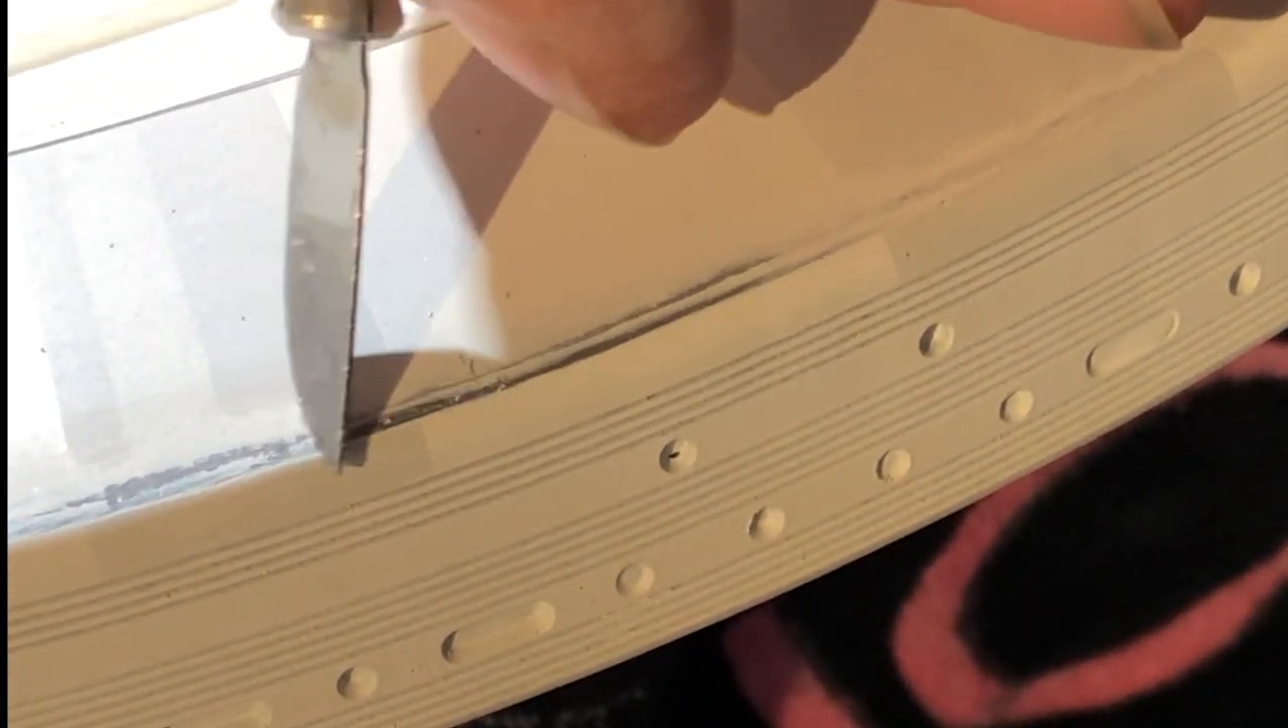The surfaces are not quite together you can see now and another one opening up just here.